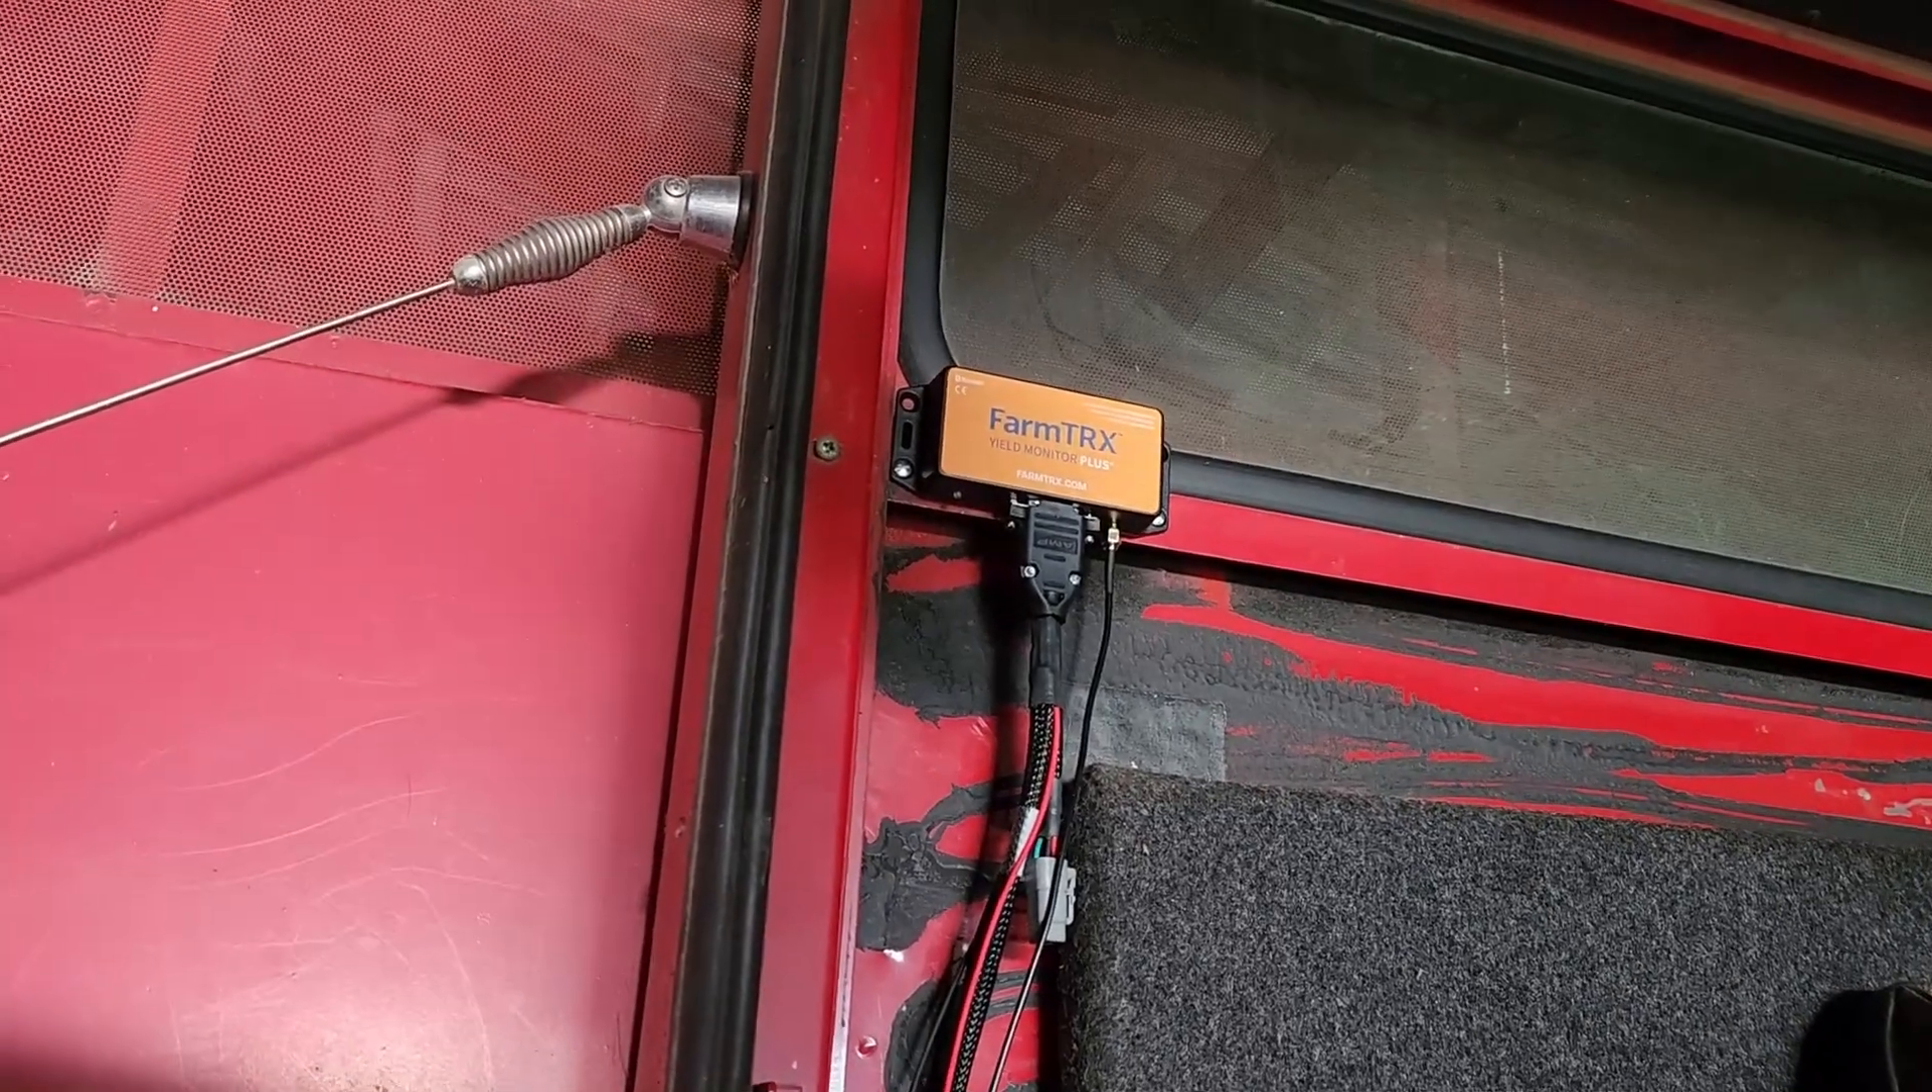Got the harness plugged in and started running the wiring.